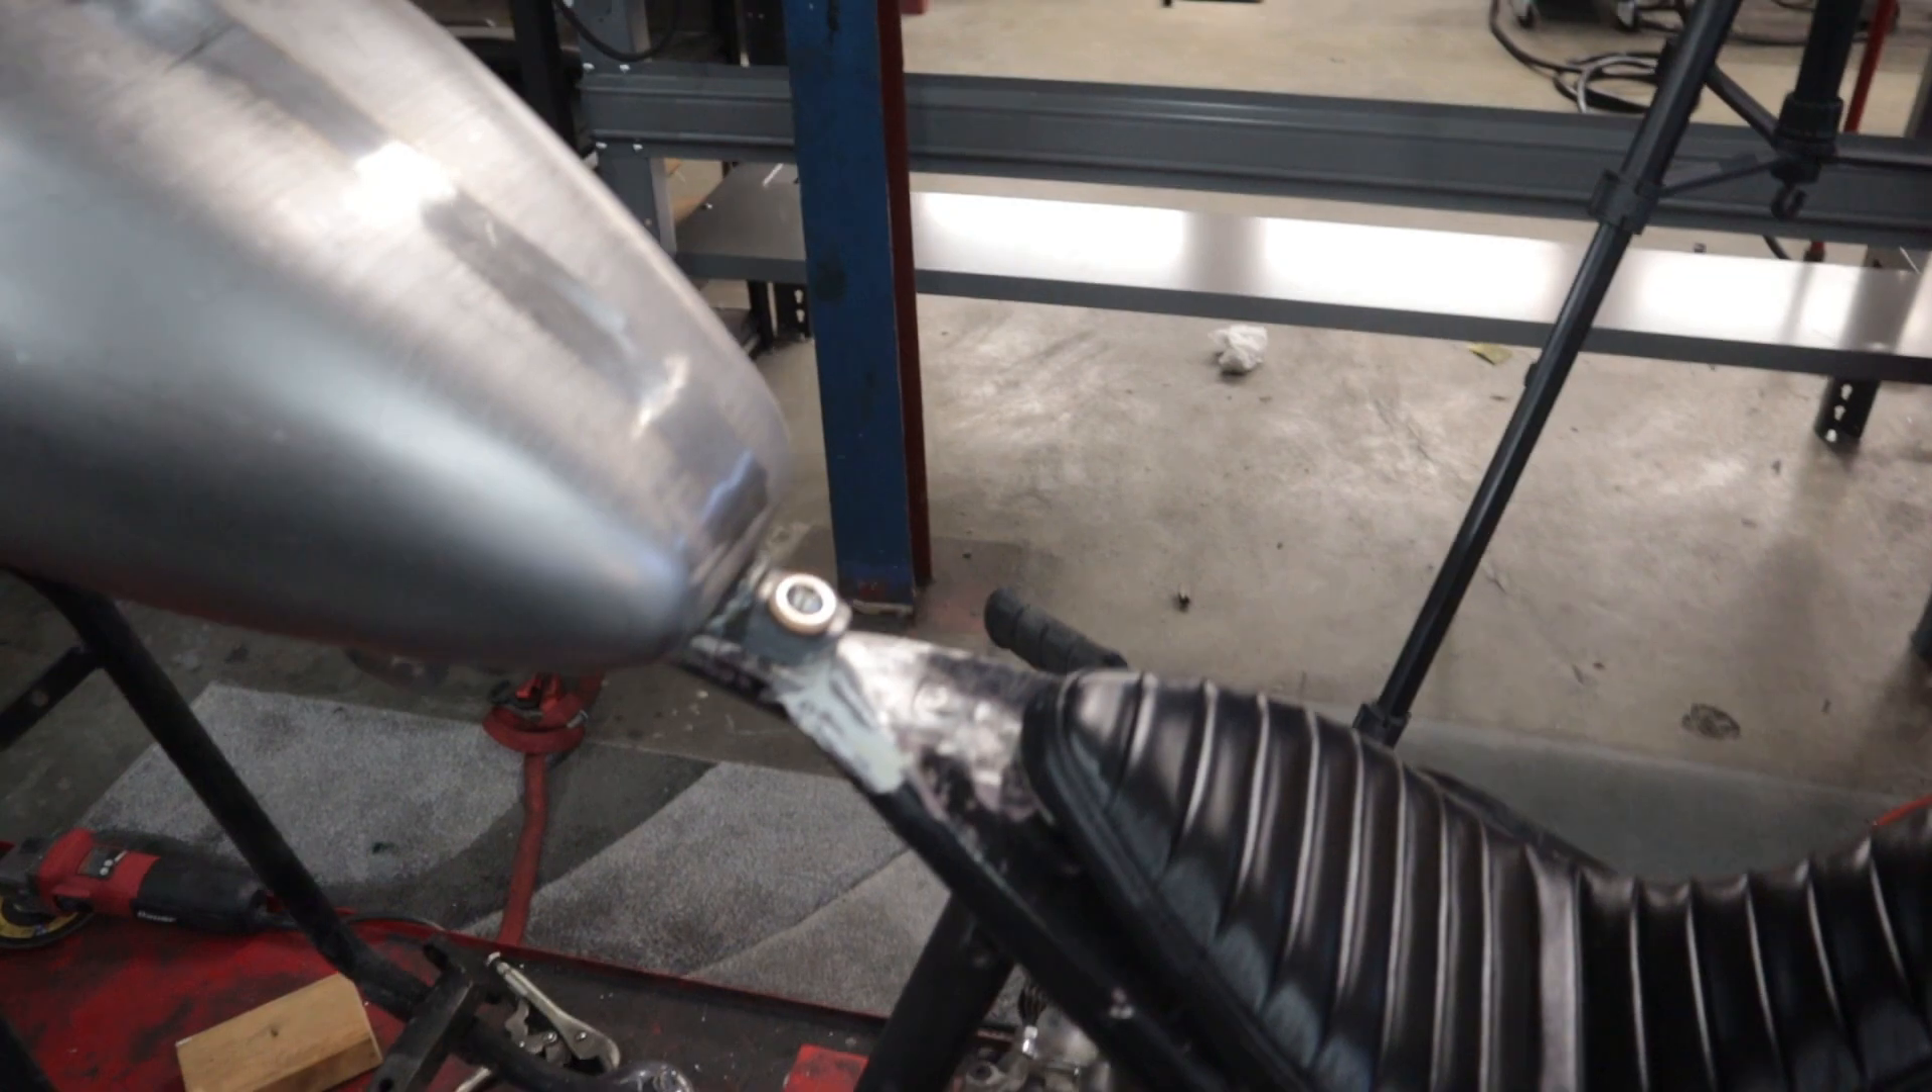So as you guys can see, the tank is mounted now.